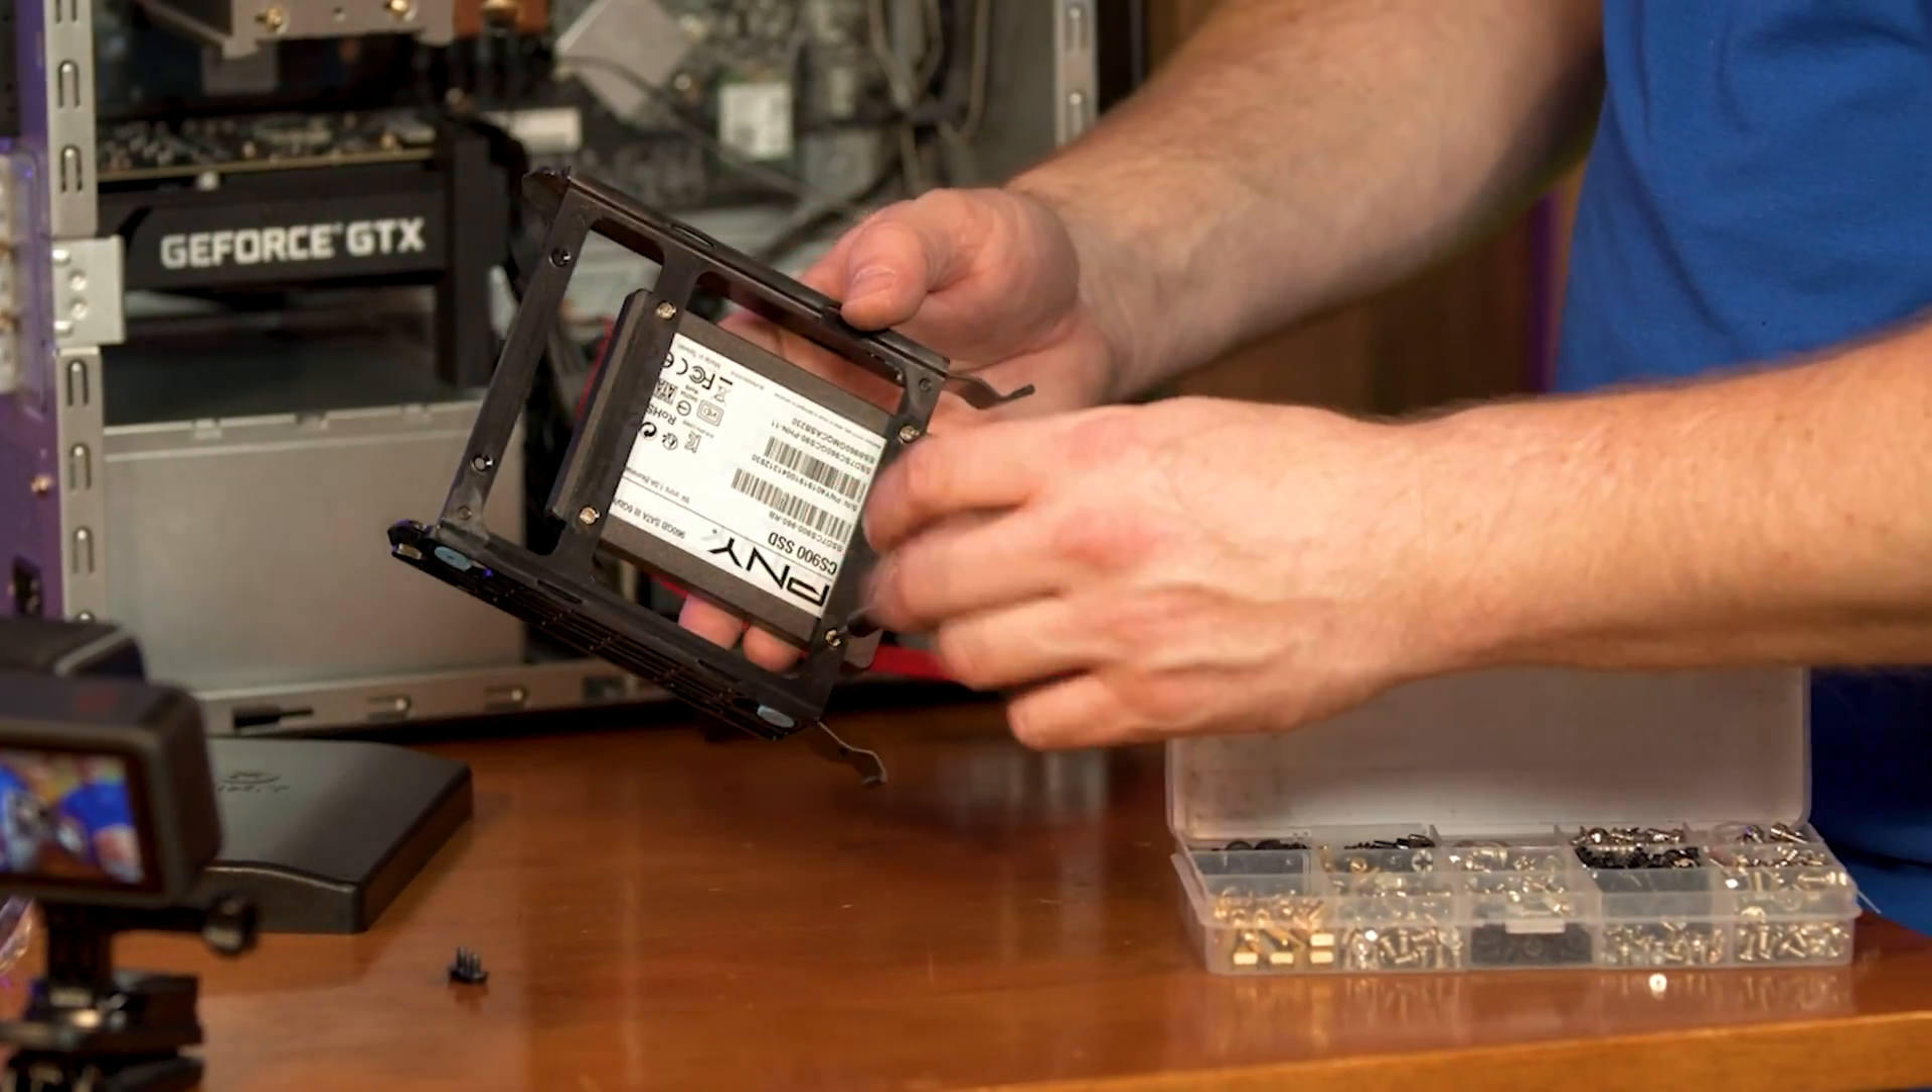There we go that's our ssd installed in the tray.